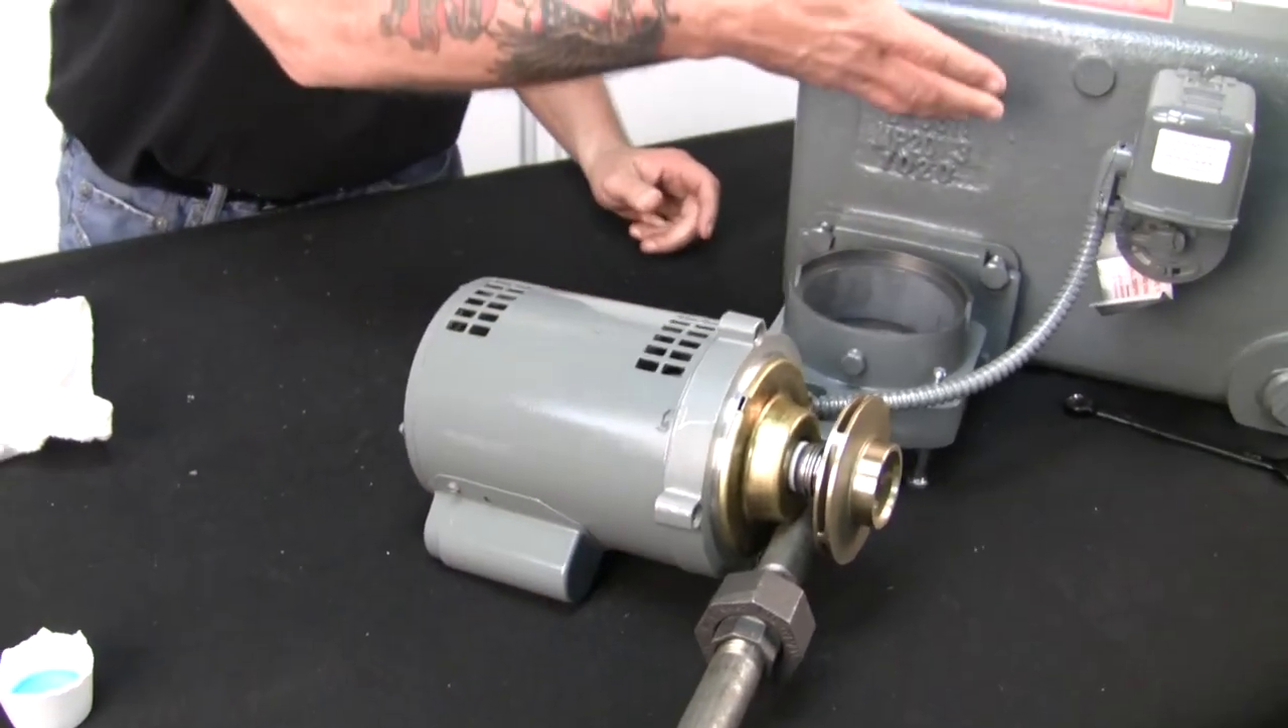So you've got your seal kit ready to go. The impeller is back on.